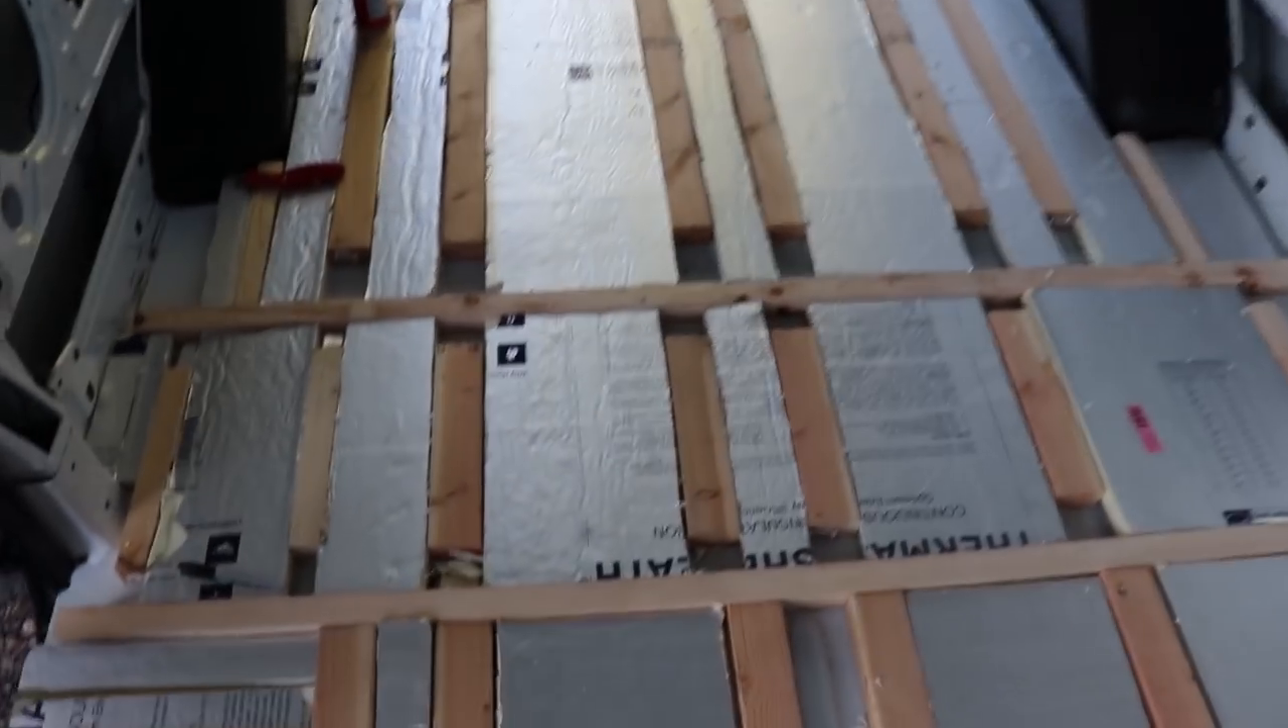We have these insulation boards down in between all of these wood strips You can see some of these little gaps here.